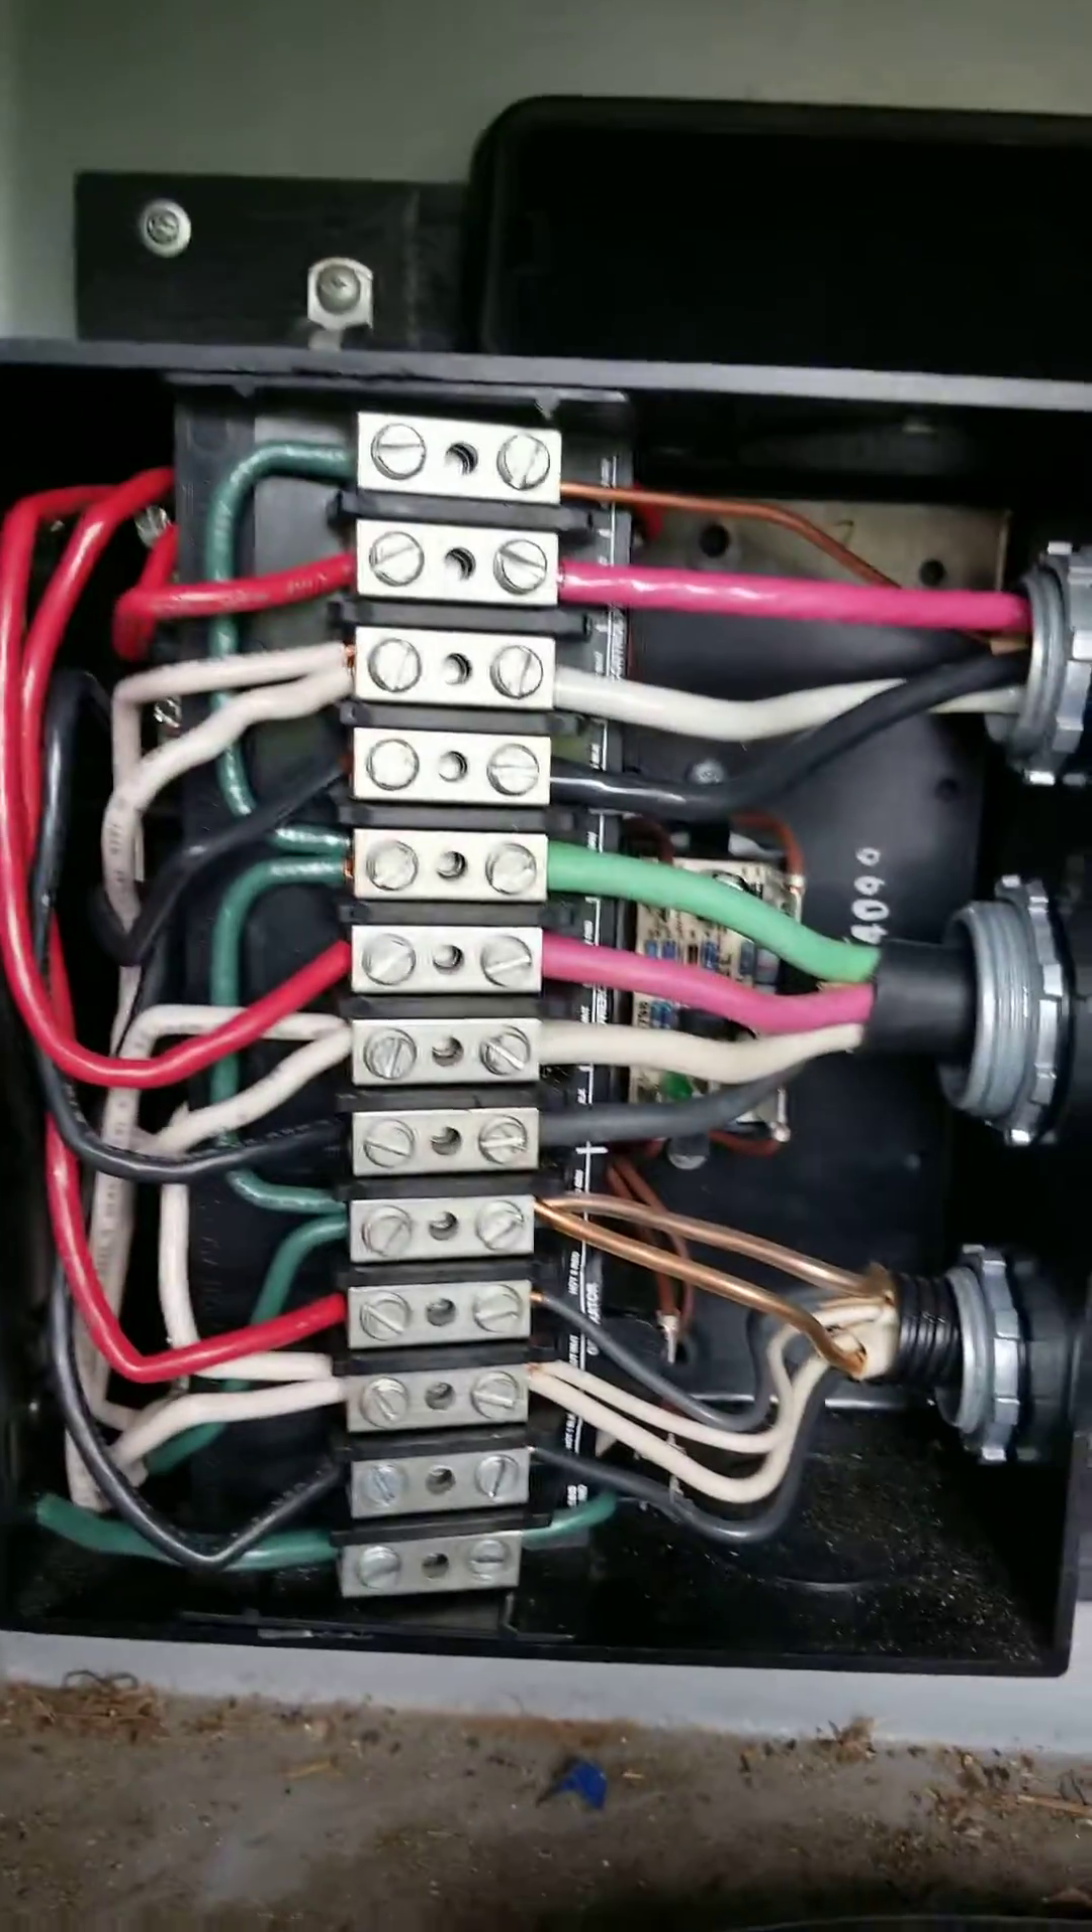Anyway this is the transfer switch wiring completed and that's how everything's run.